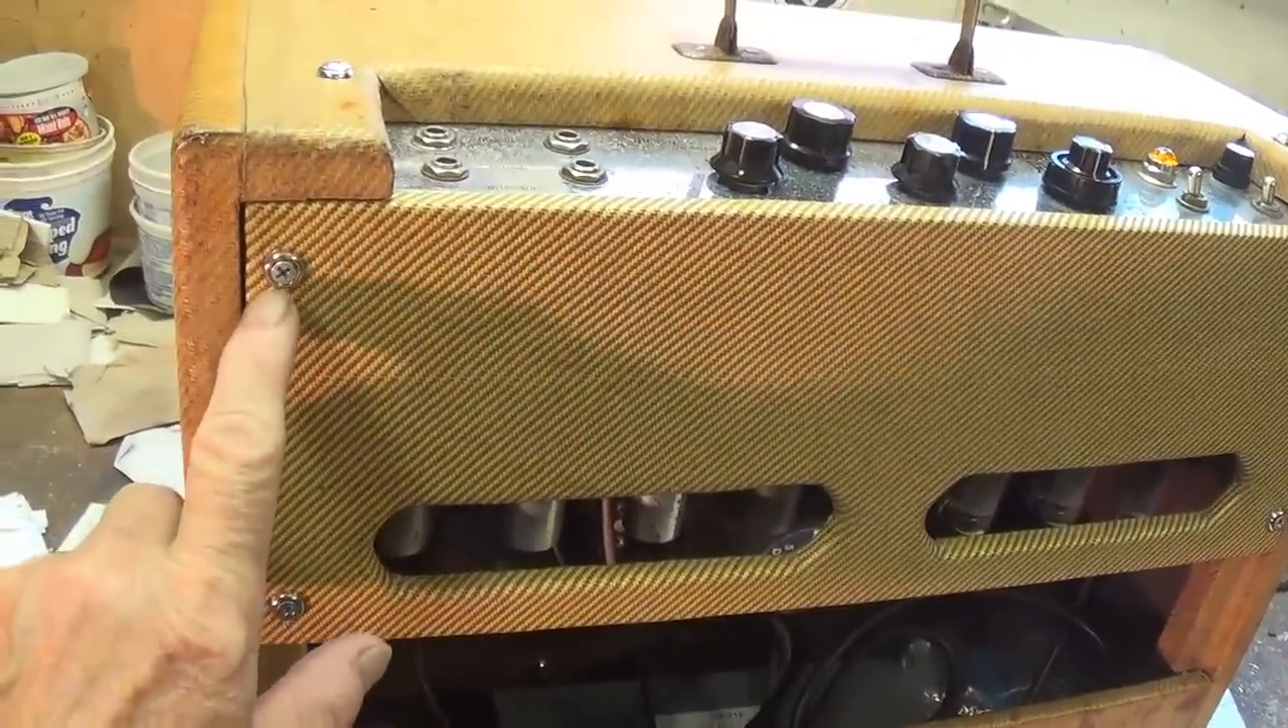And finally, here's our finished upper rear panel installed with finishing washers and Phillips head screws.